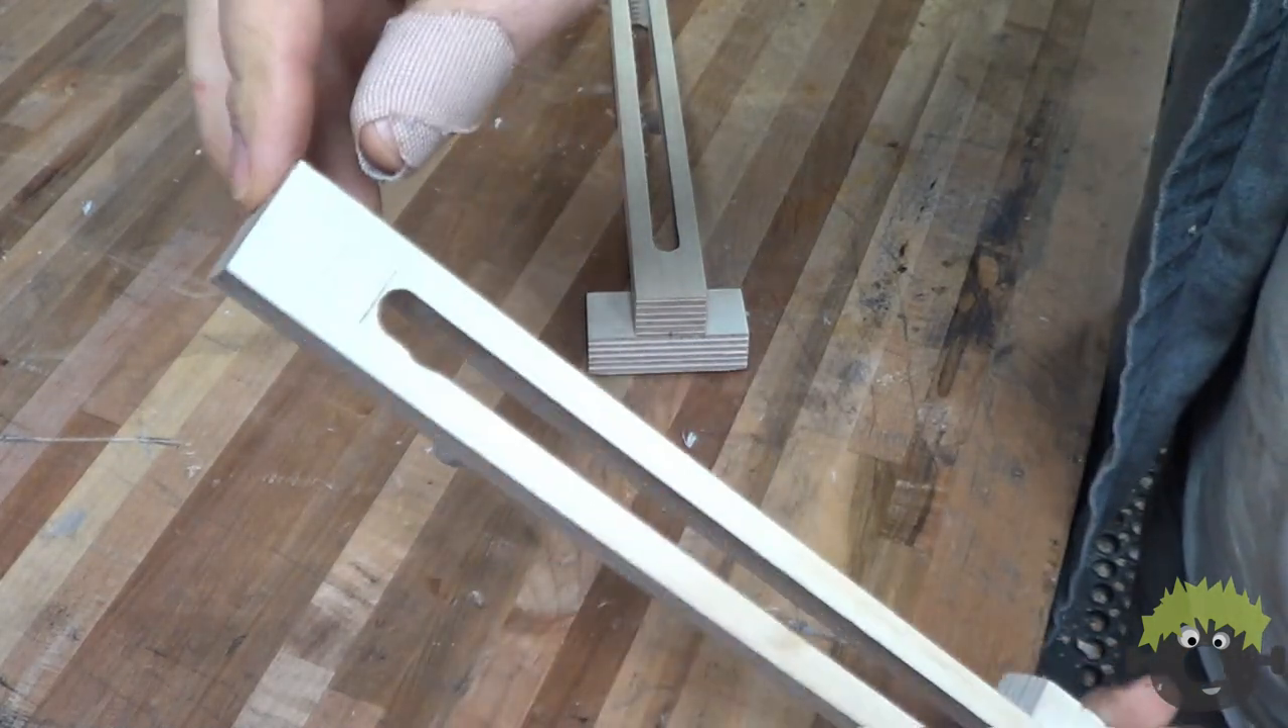On the end of each of these stop slides, I glued a small block of plywood that will actually be the stop.